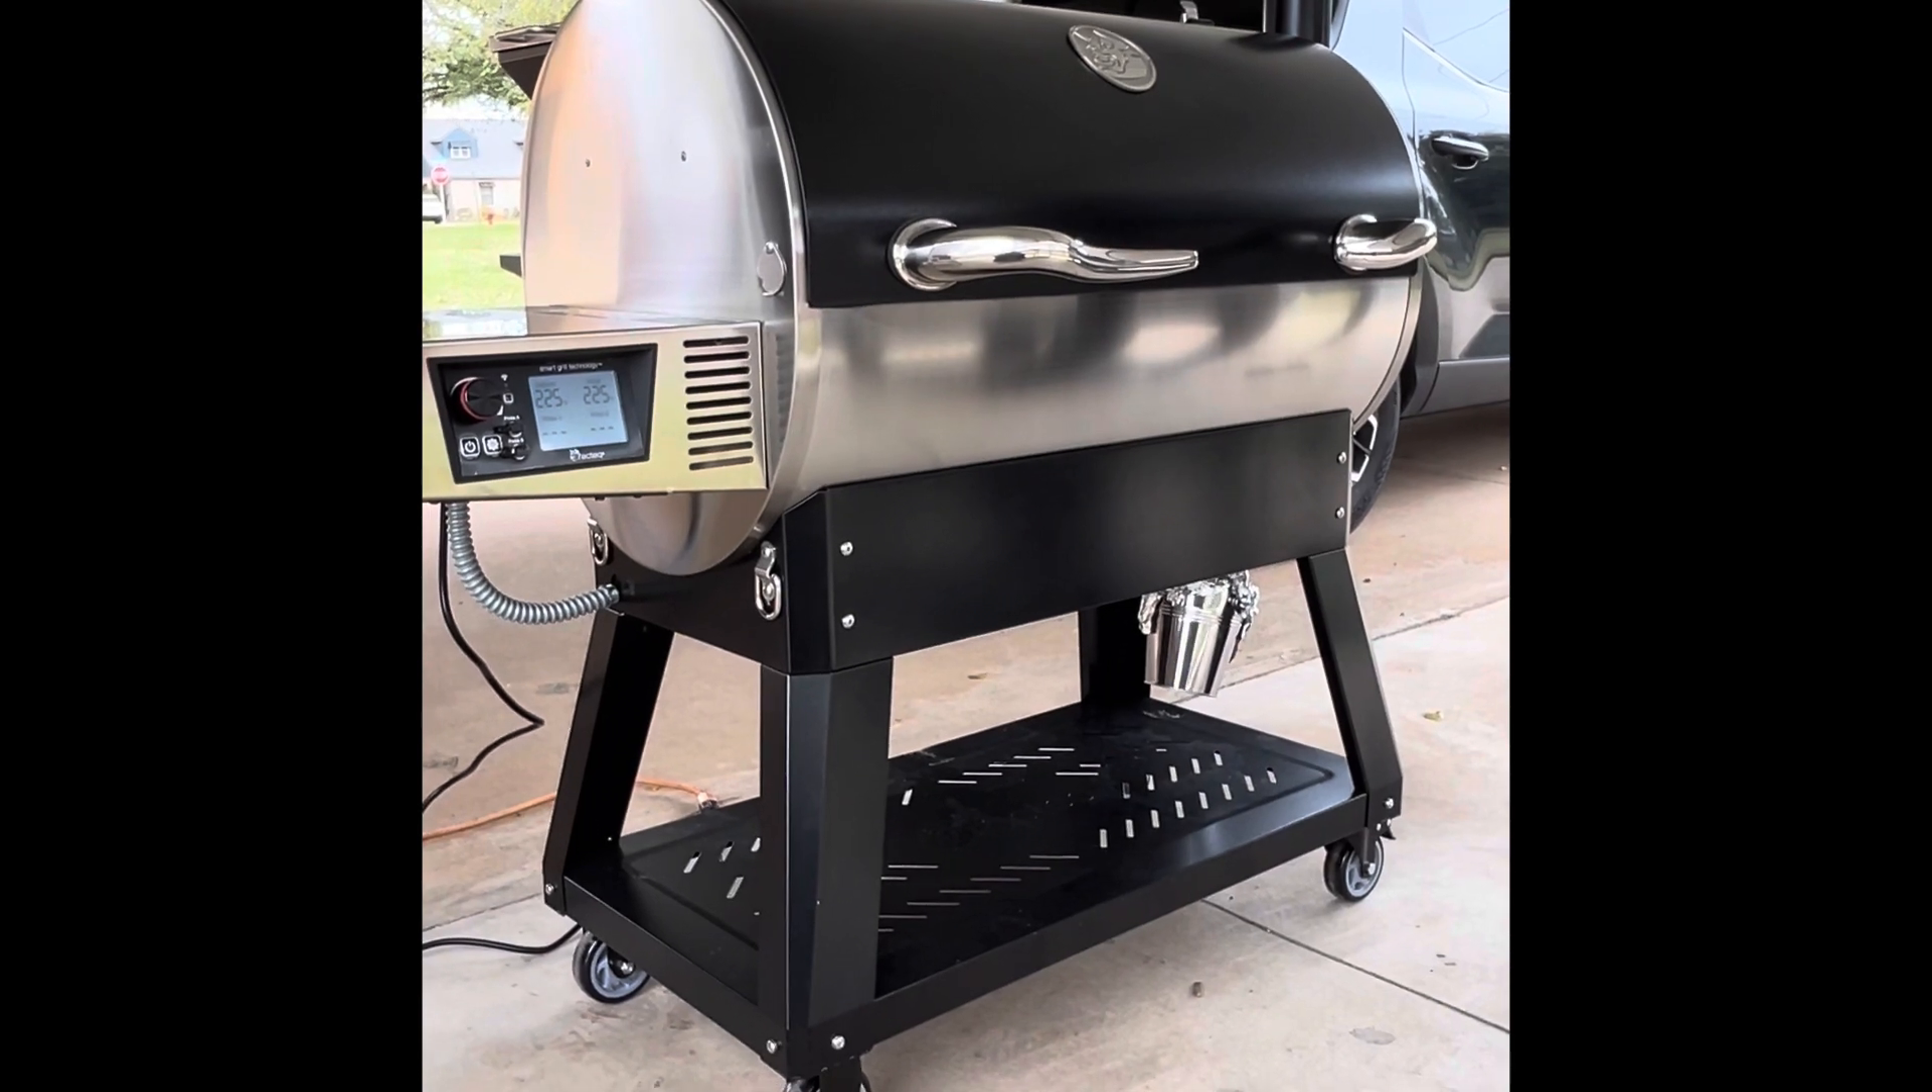What you're looking at is a fully assembled Flagship 1100.